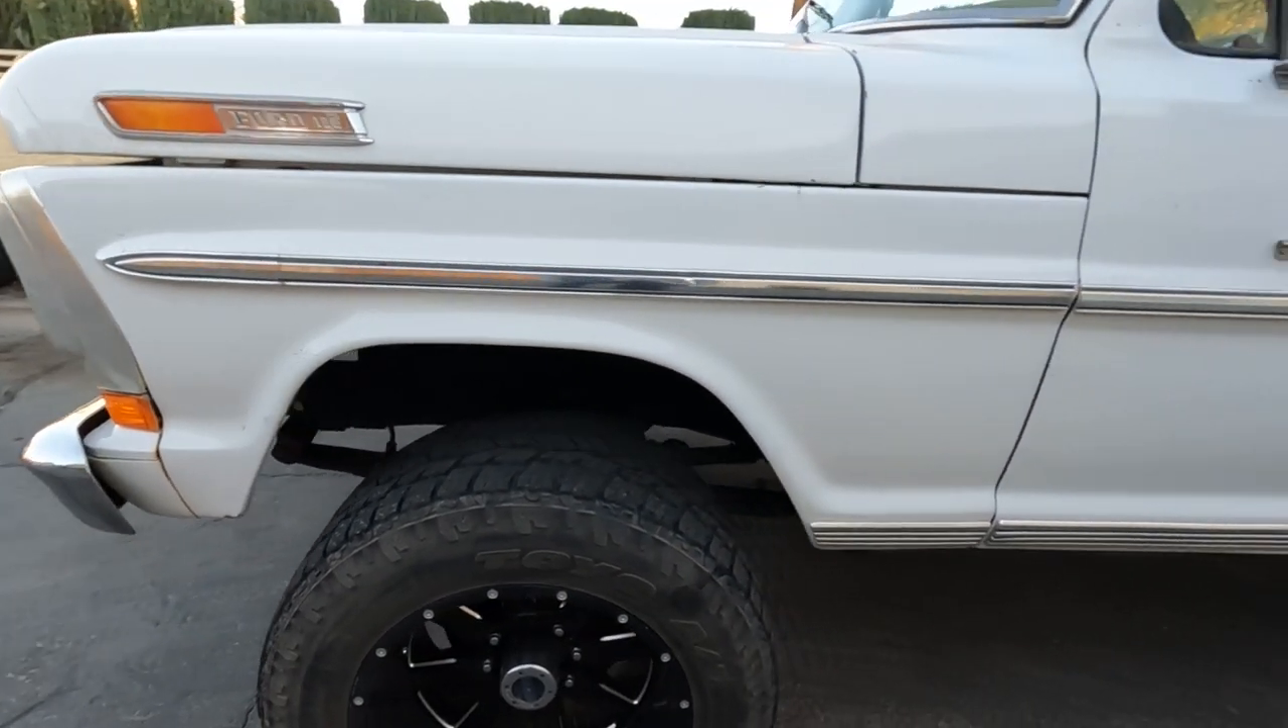Our lower trim is in decent shape it's not in that bad of shape but we are missing the fender well trim.